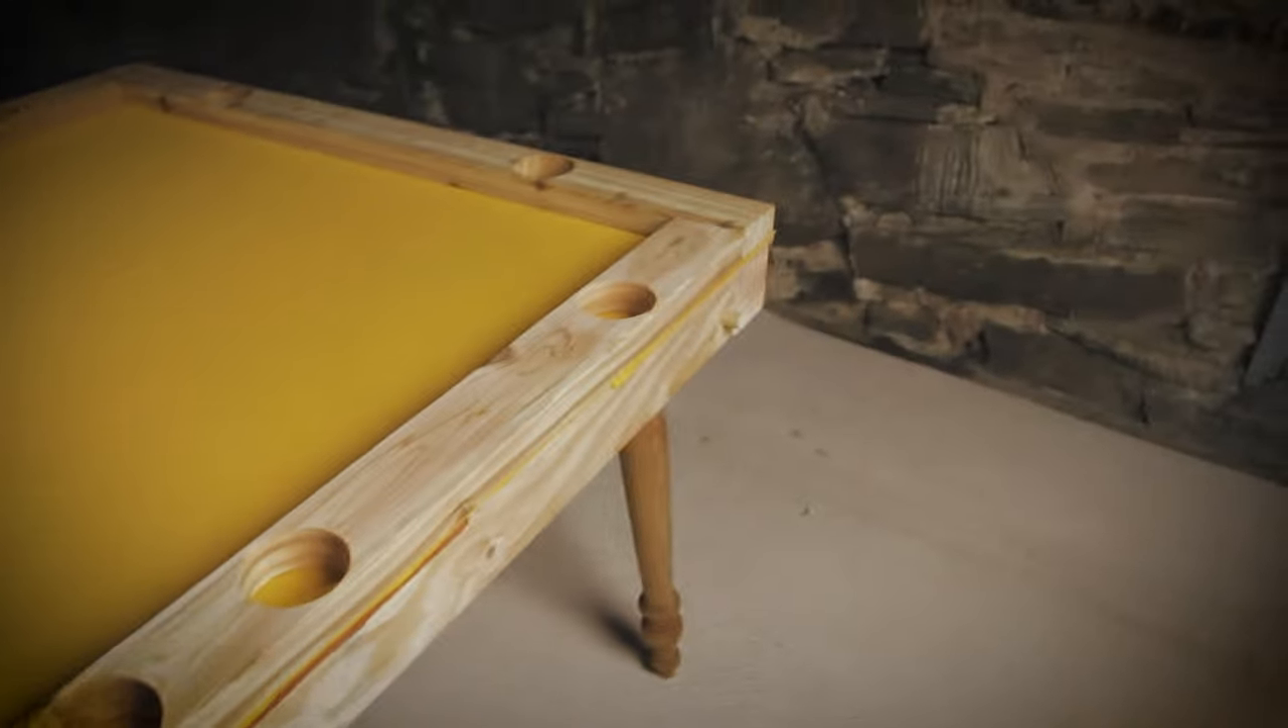Getting a look now with the boards attached, you can see the cup holders have the felt inside of them, just as planned.